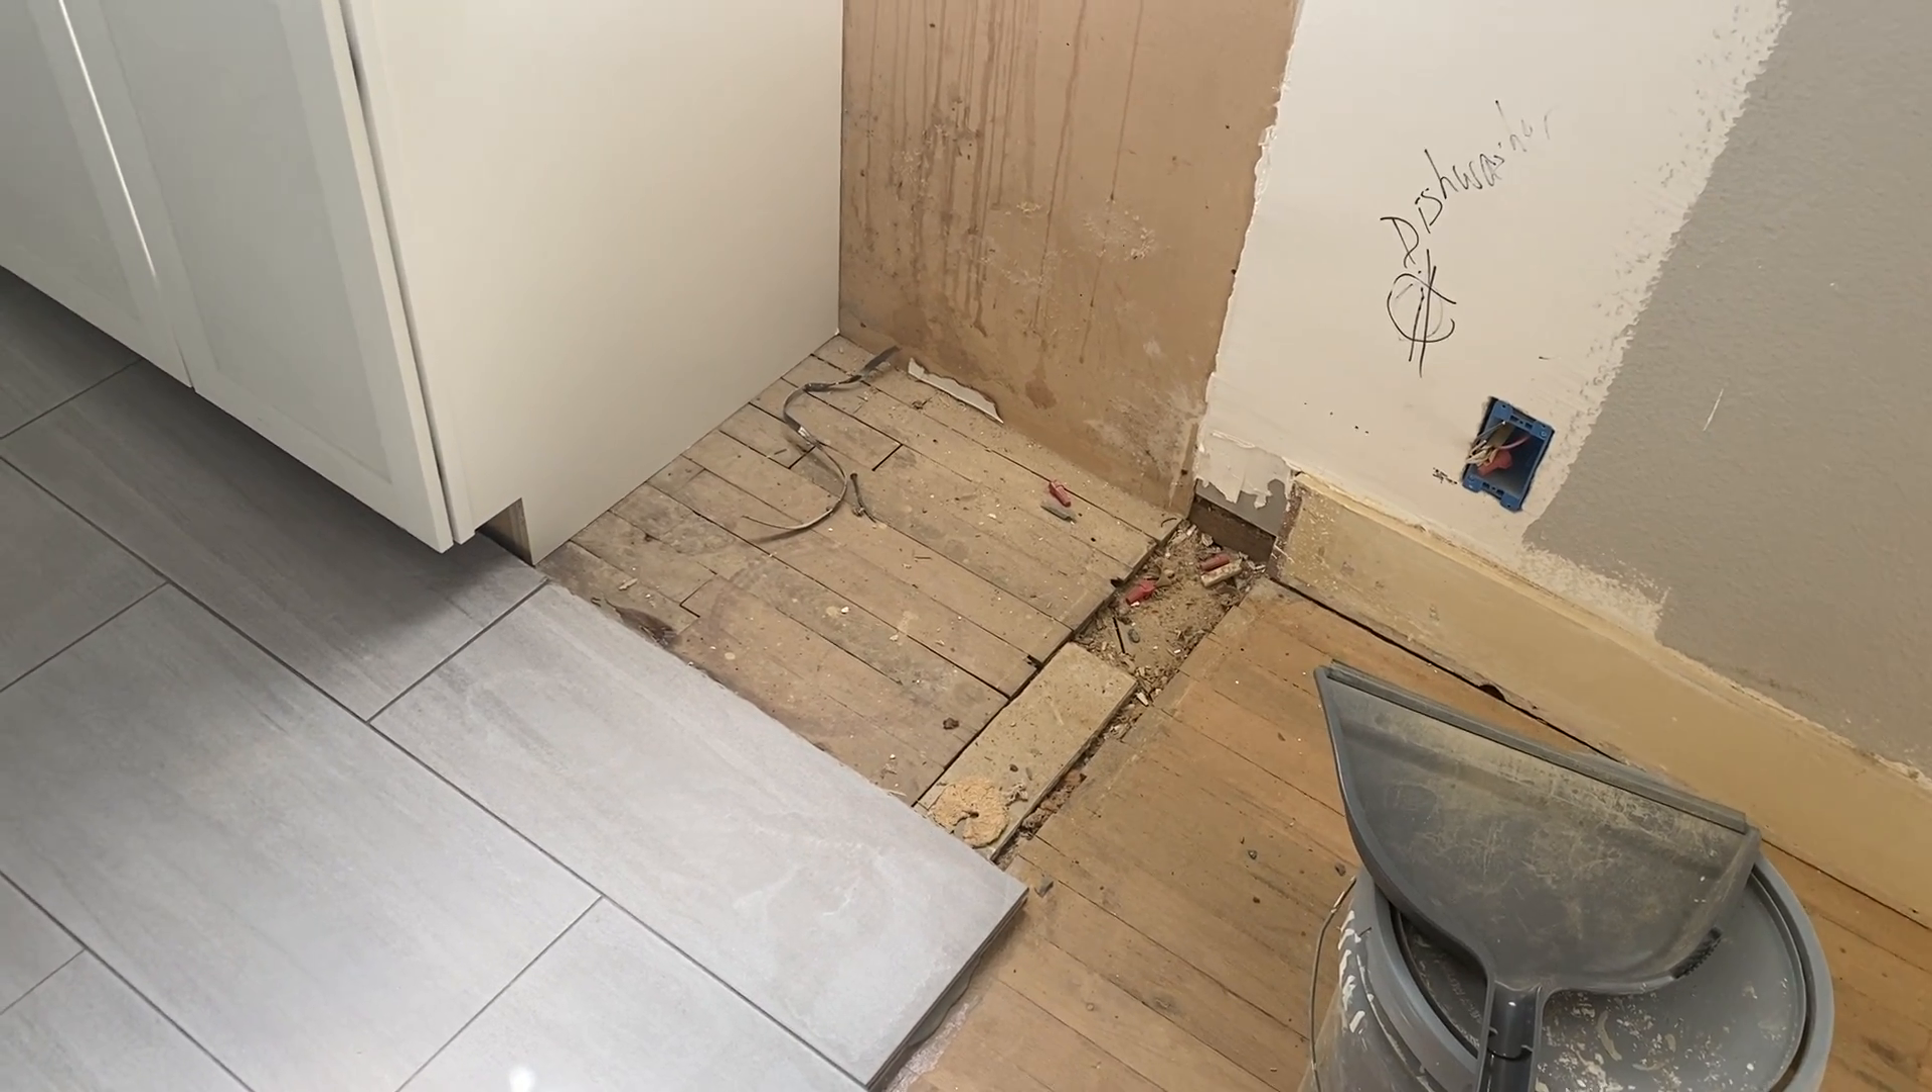Issue I have is why the heck did he not run the the tile all the way to the wall.